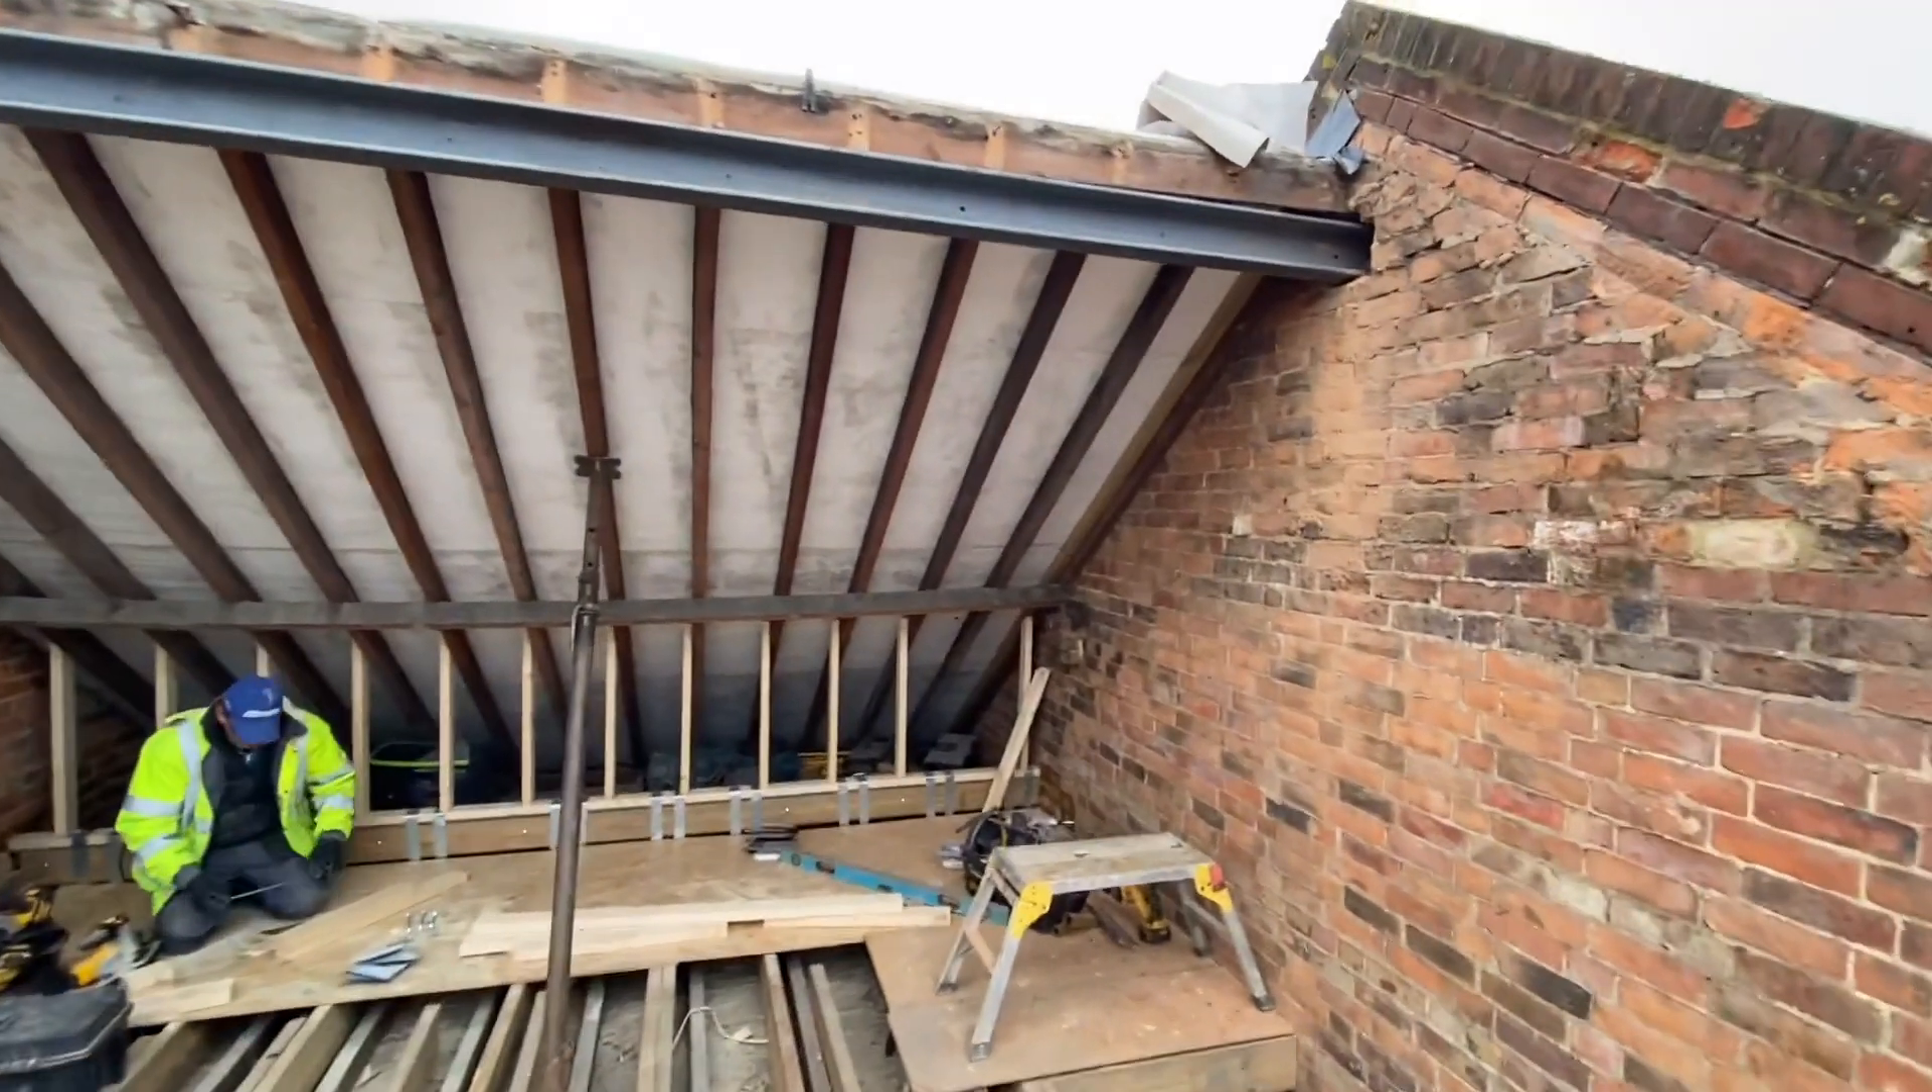Now we've got the pfc 150 by 90 ridge beam in.